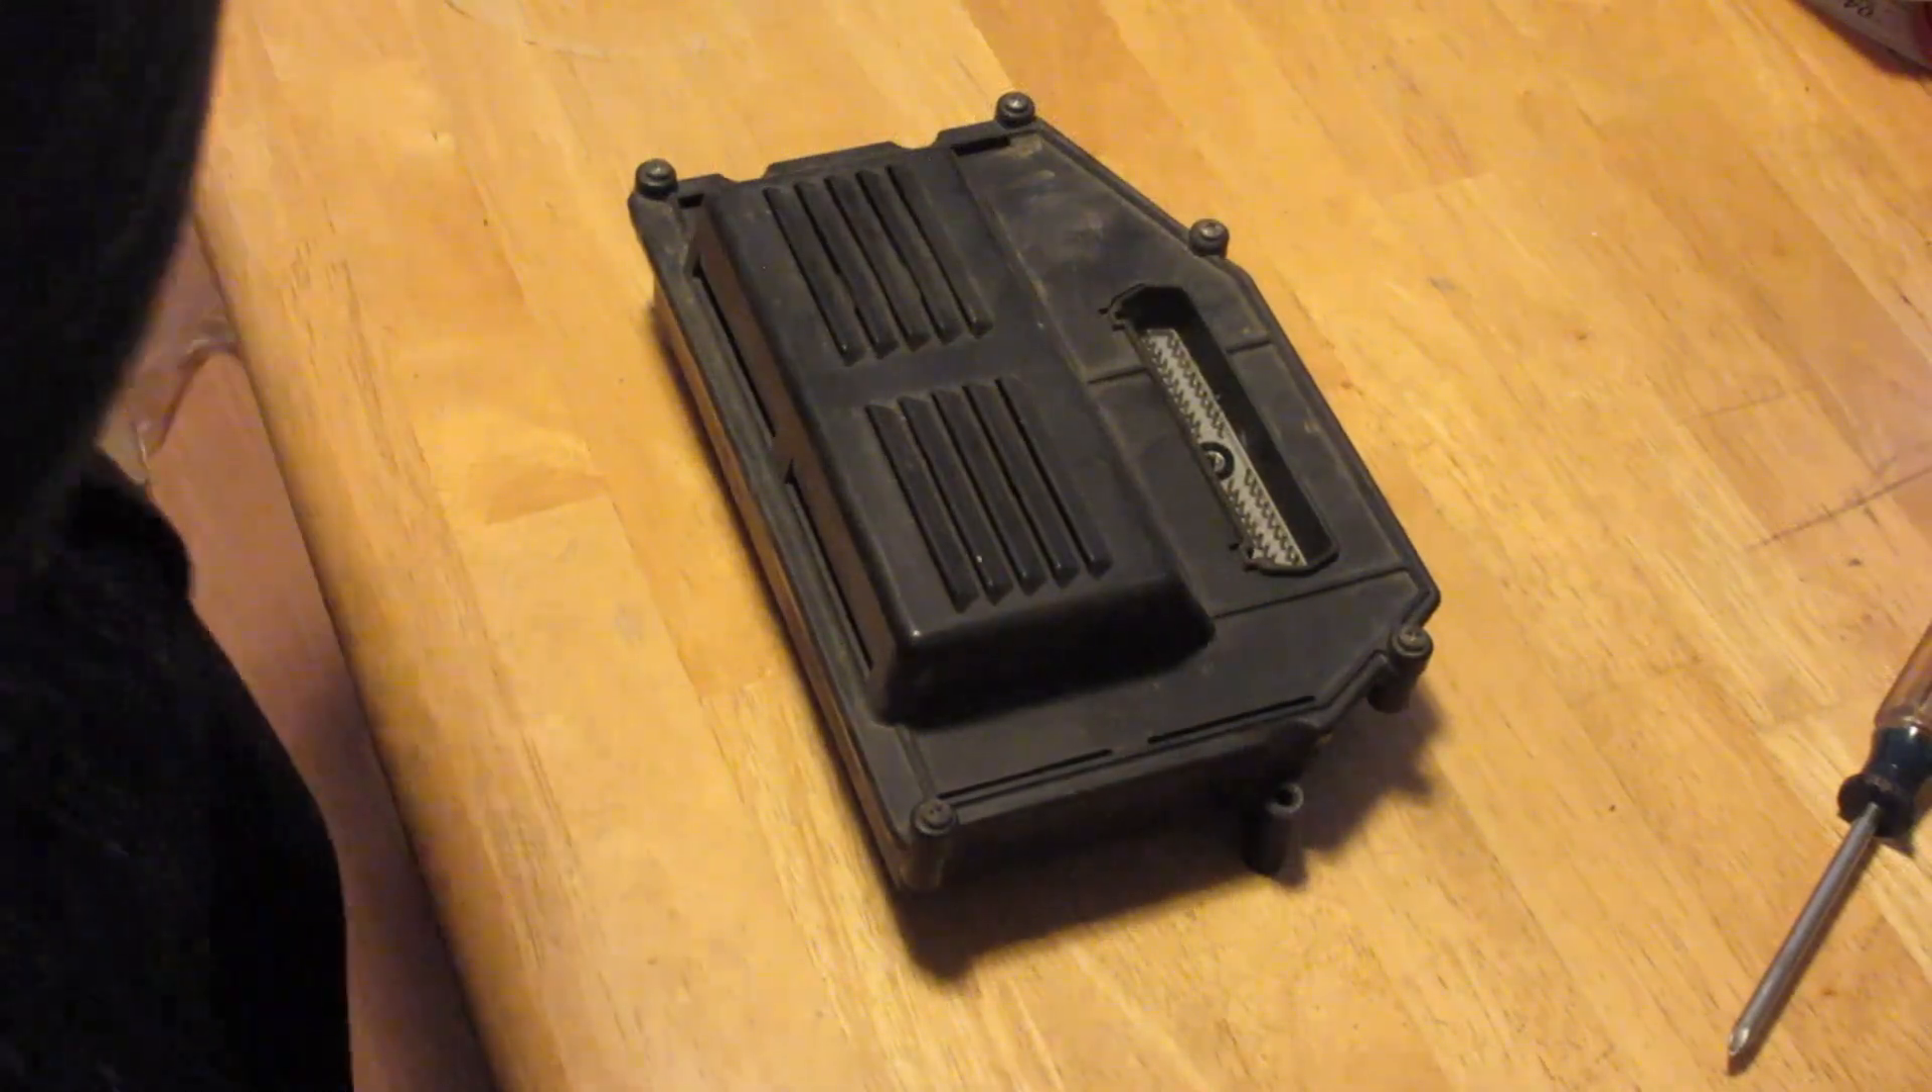Now that the ECM is out of the rig, five Phillips head screws hold the housing together.